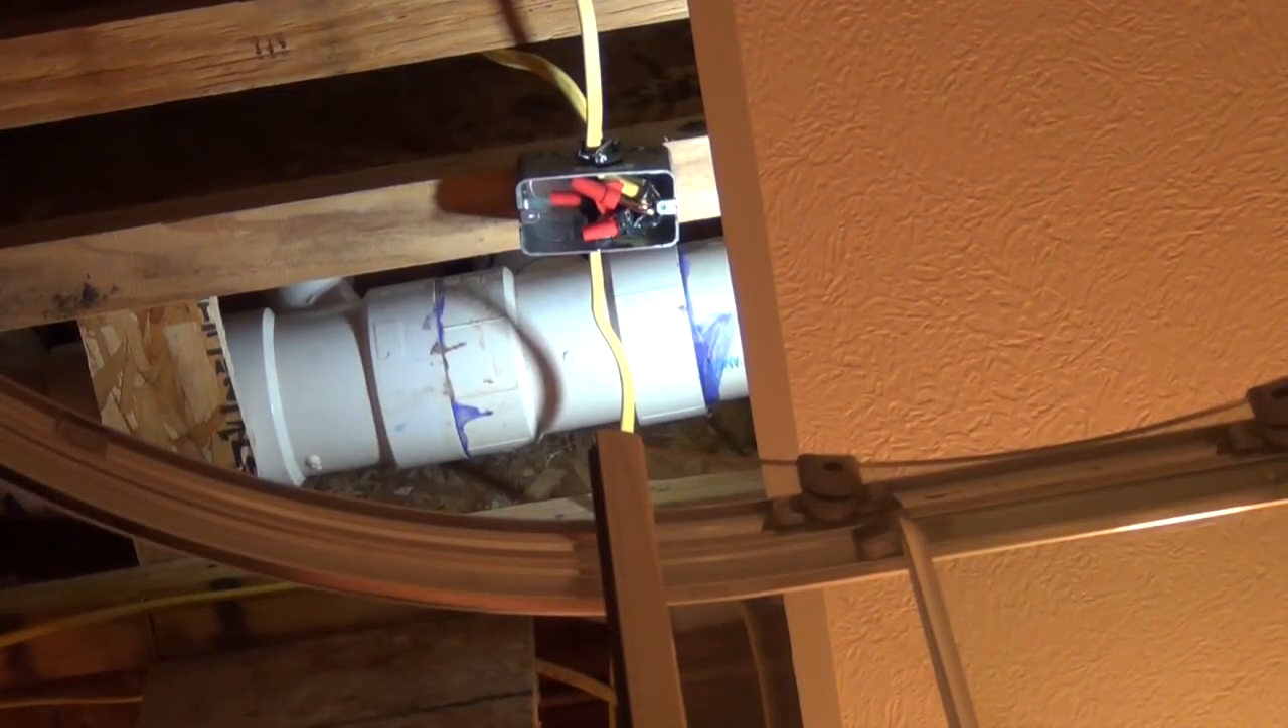So I'll show you what I got going on here in a little bit. You can see I've got my box screwed up in here.